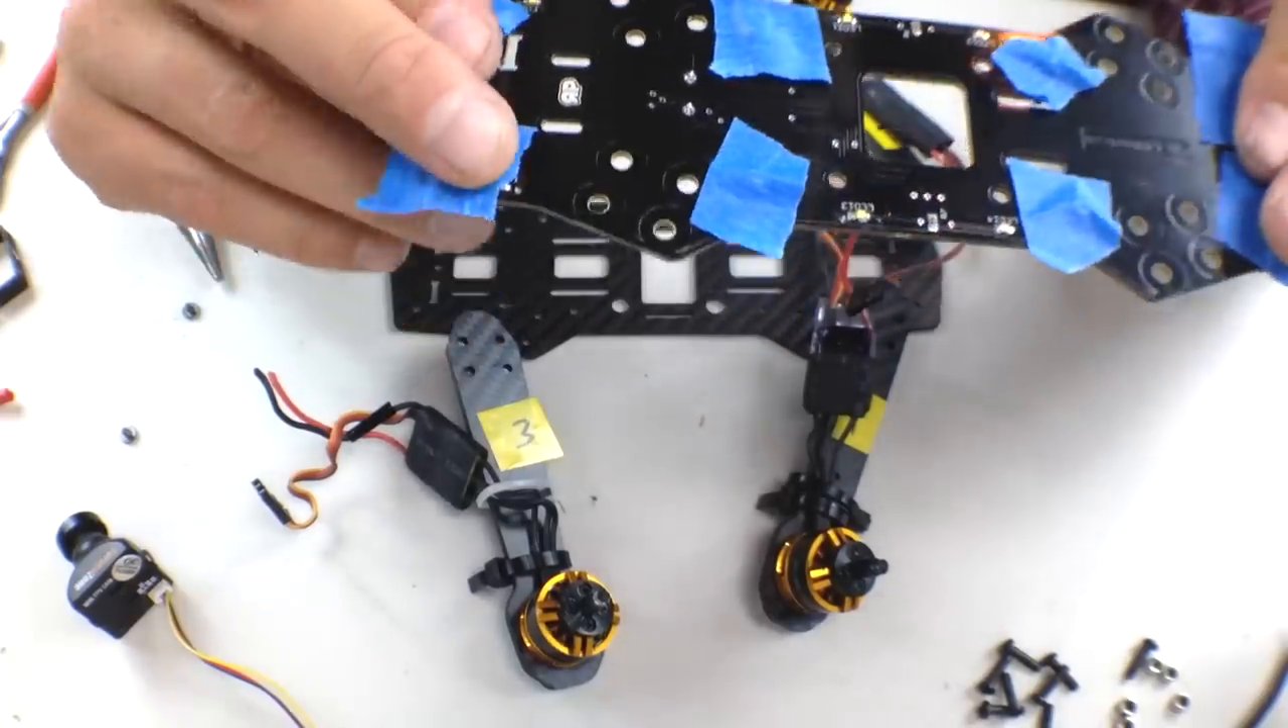I put a little bit of painters tape off over these screws because I know that as soon as I flip this over what's gonna happen all the screws are gonna fall out so this way it keeps it in place.